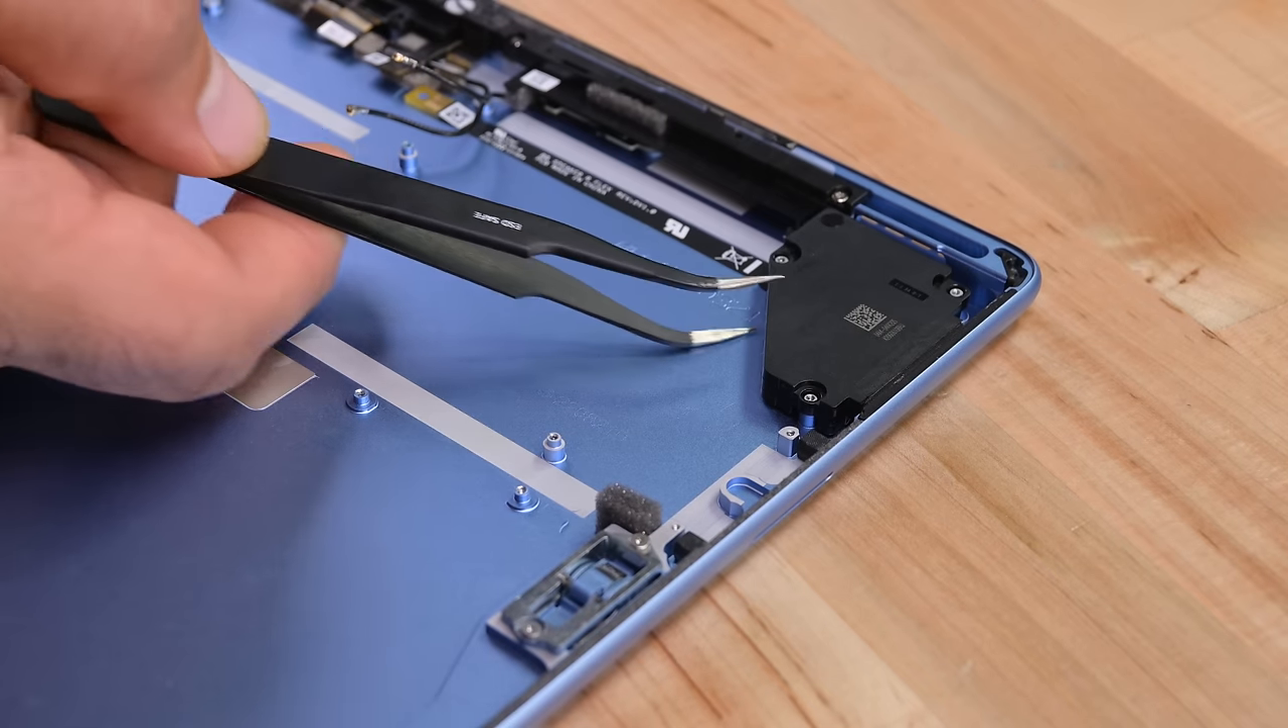The motherboard can finally be removed, and all that's left now is the right speaker, which comes out fairly easily.